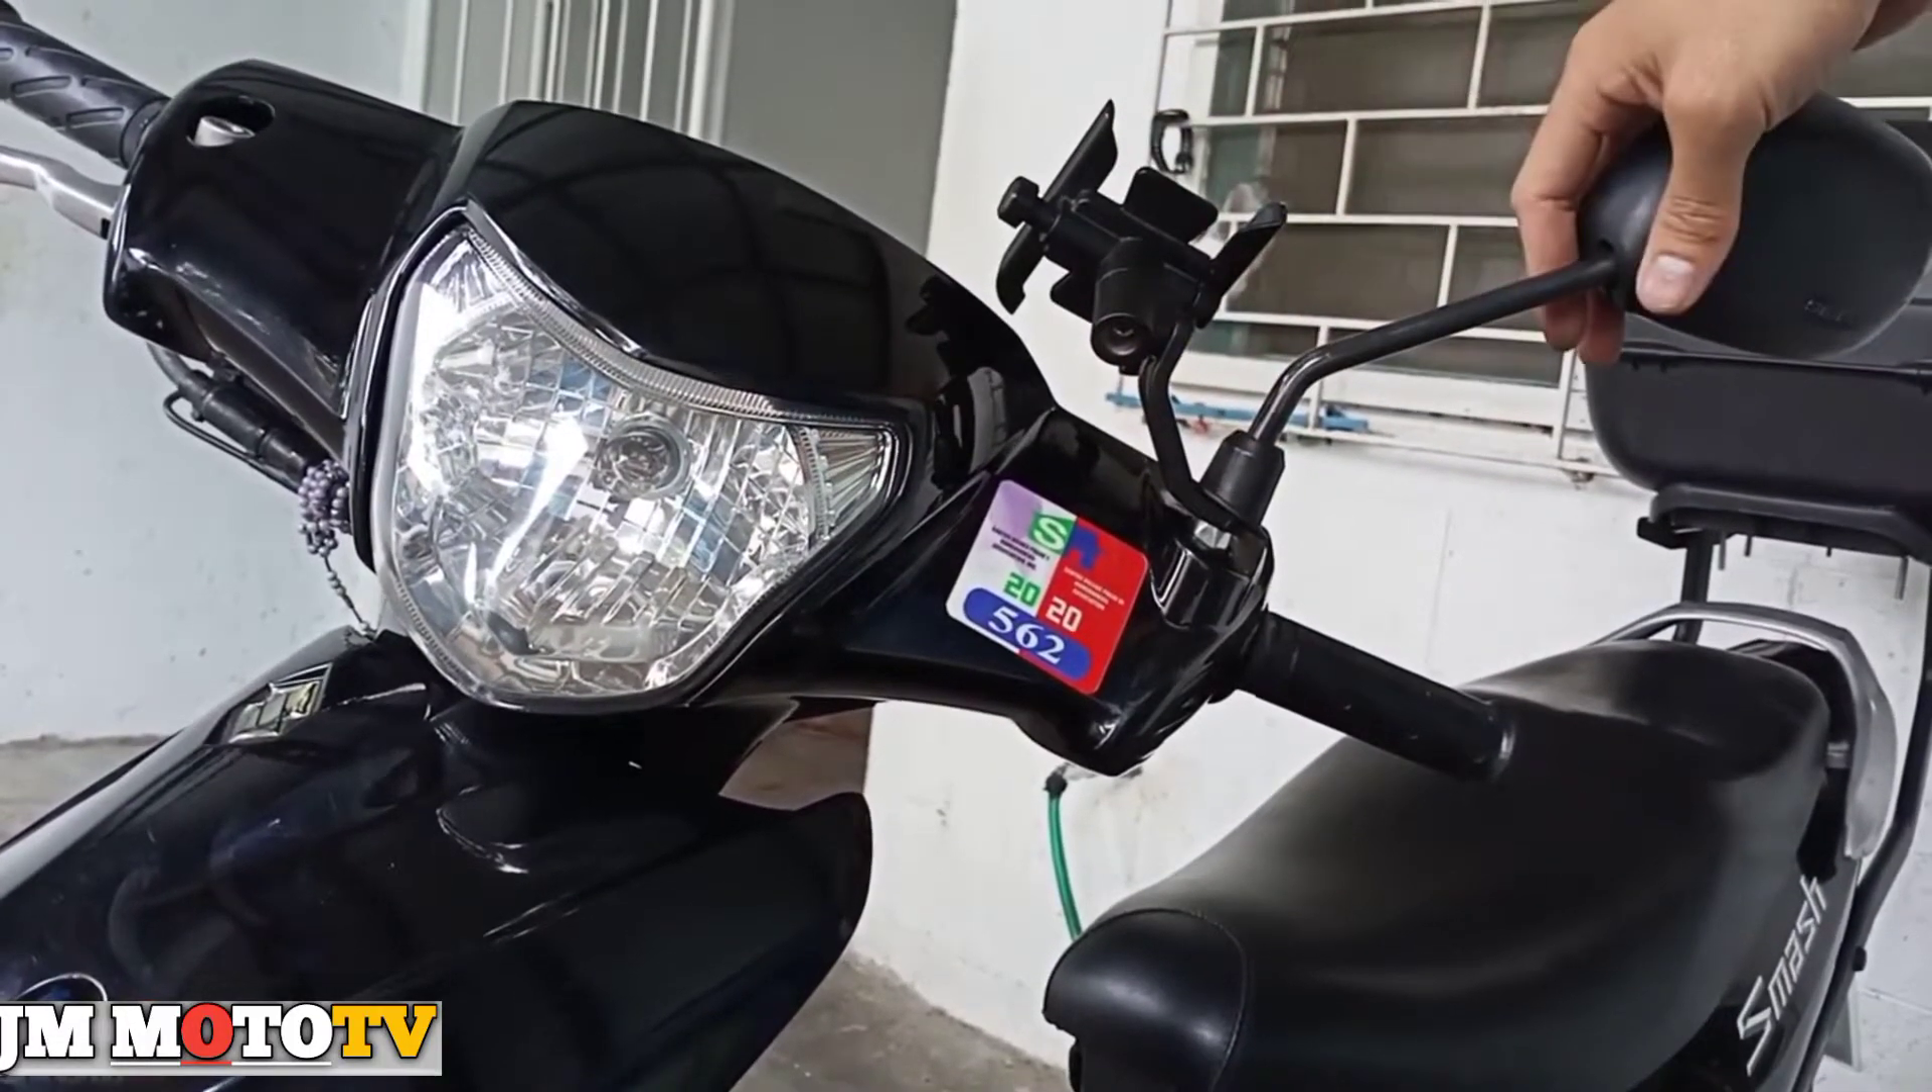Nakabit na natin yung ating cellphone holder pati itong kabilang side mirror.